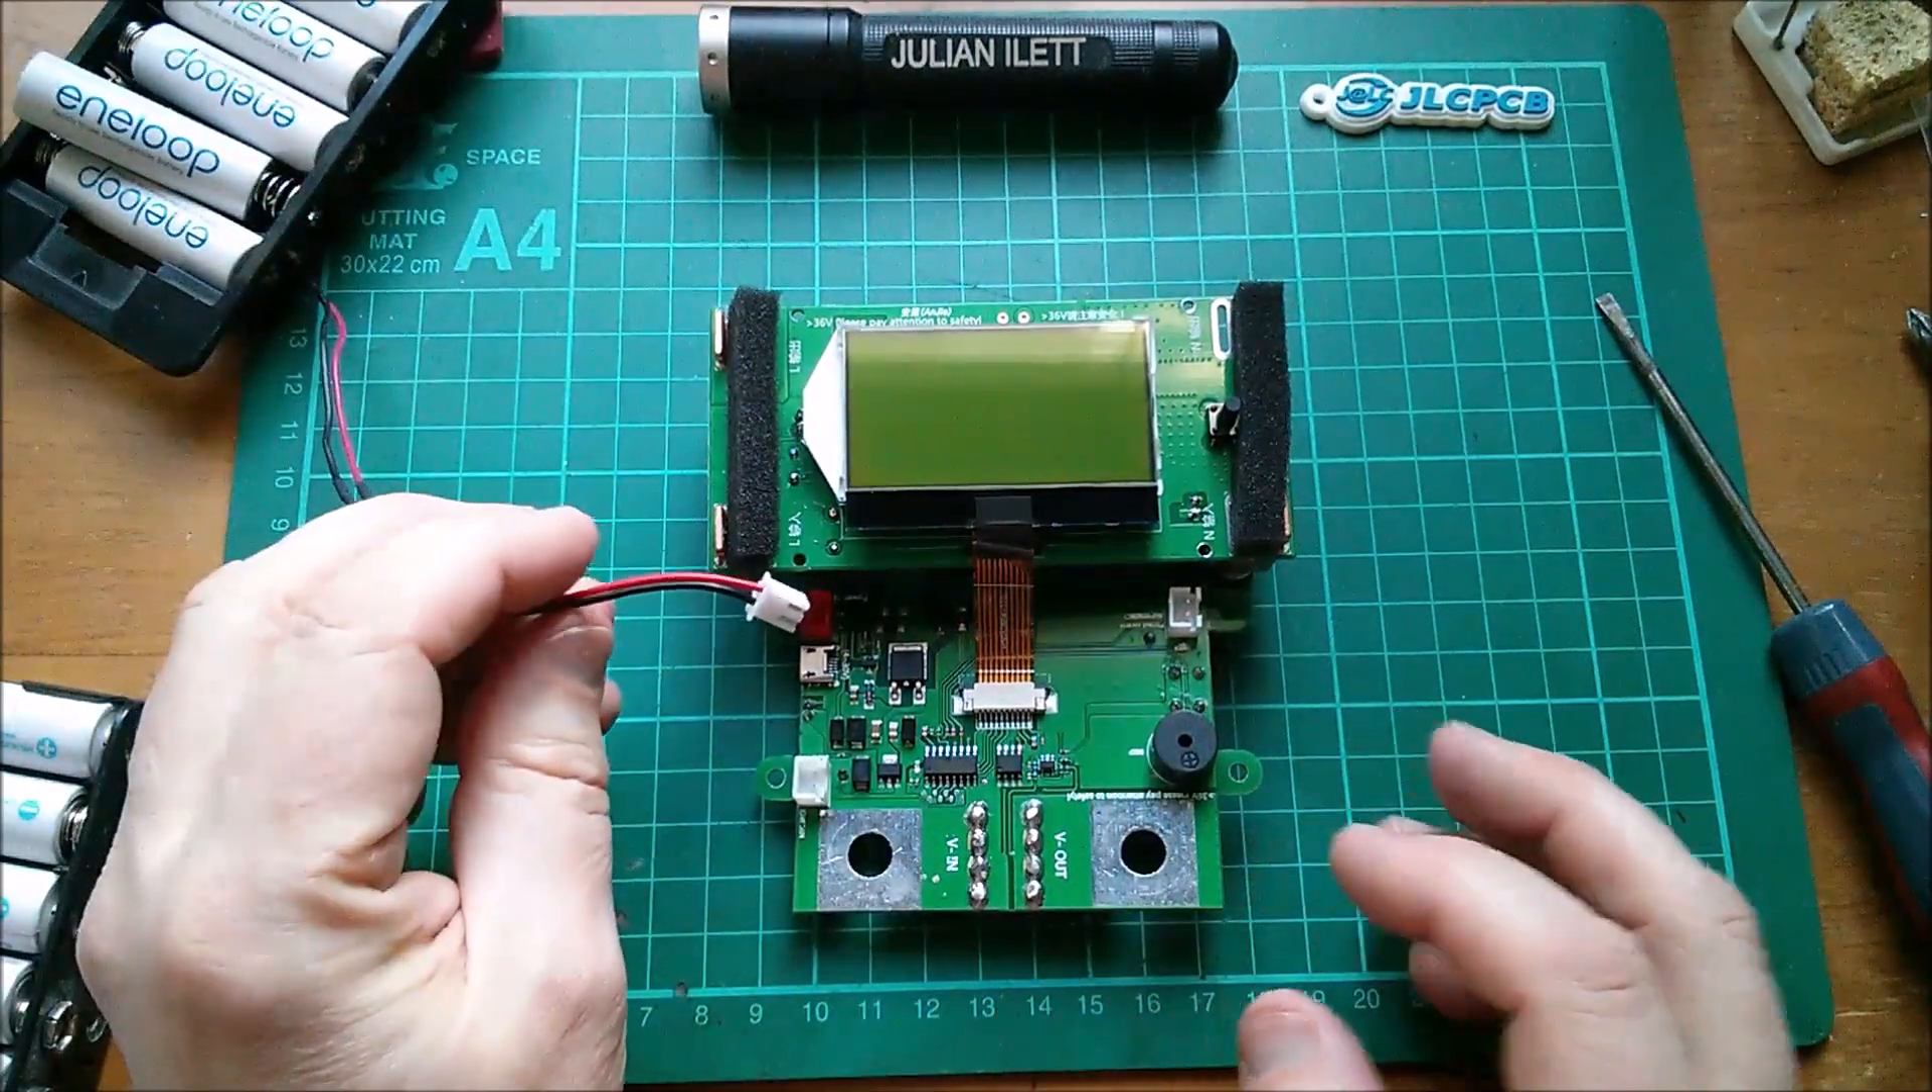I've got the ribbon cable of the display to reach into the connector on my old board.